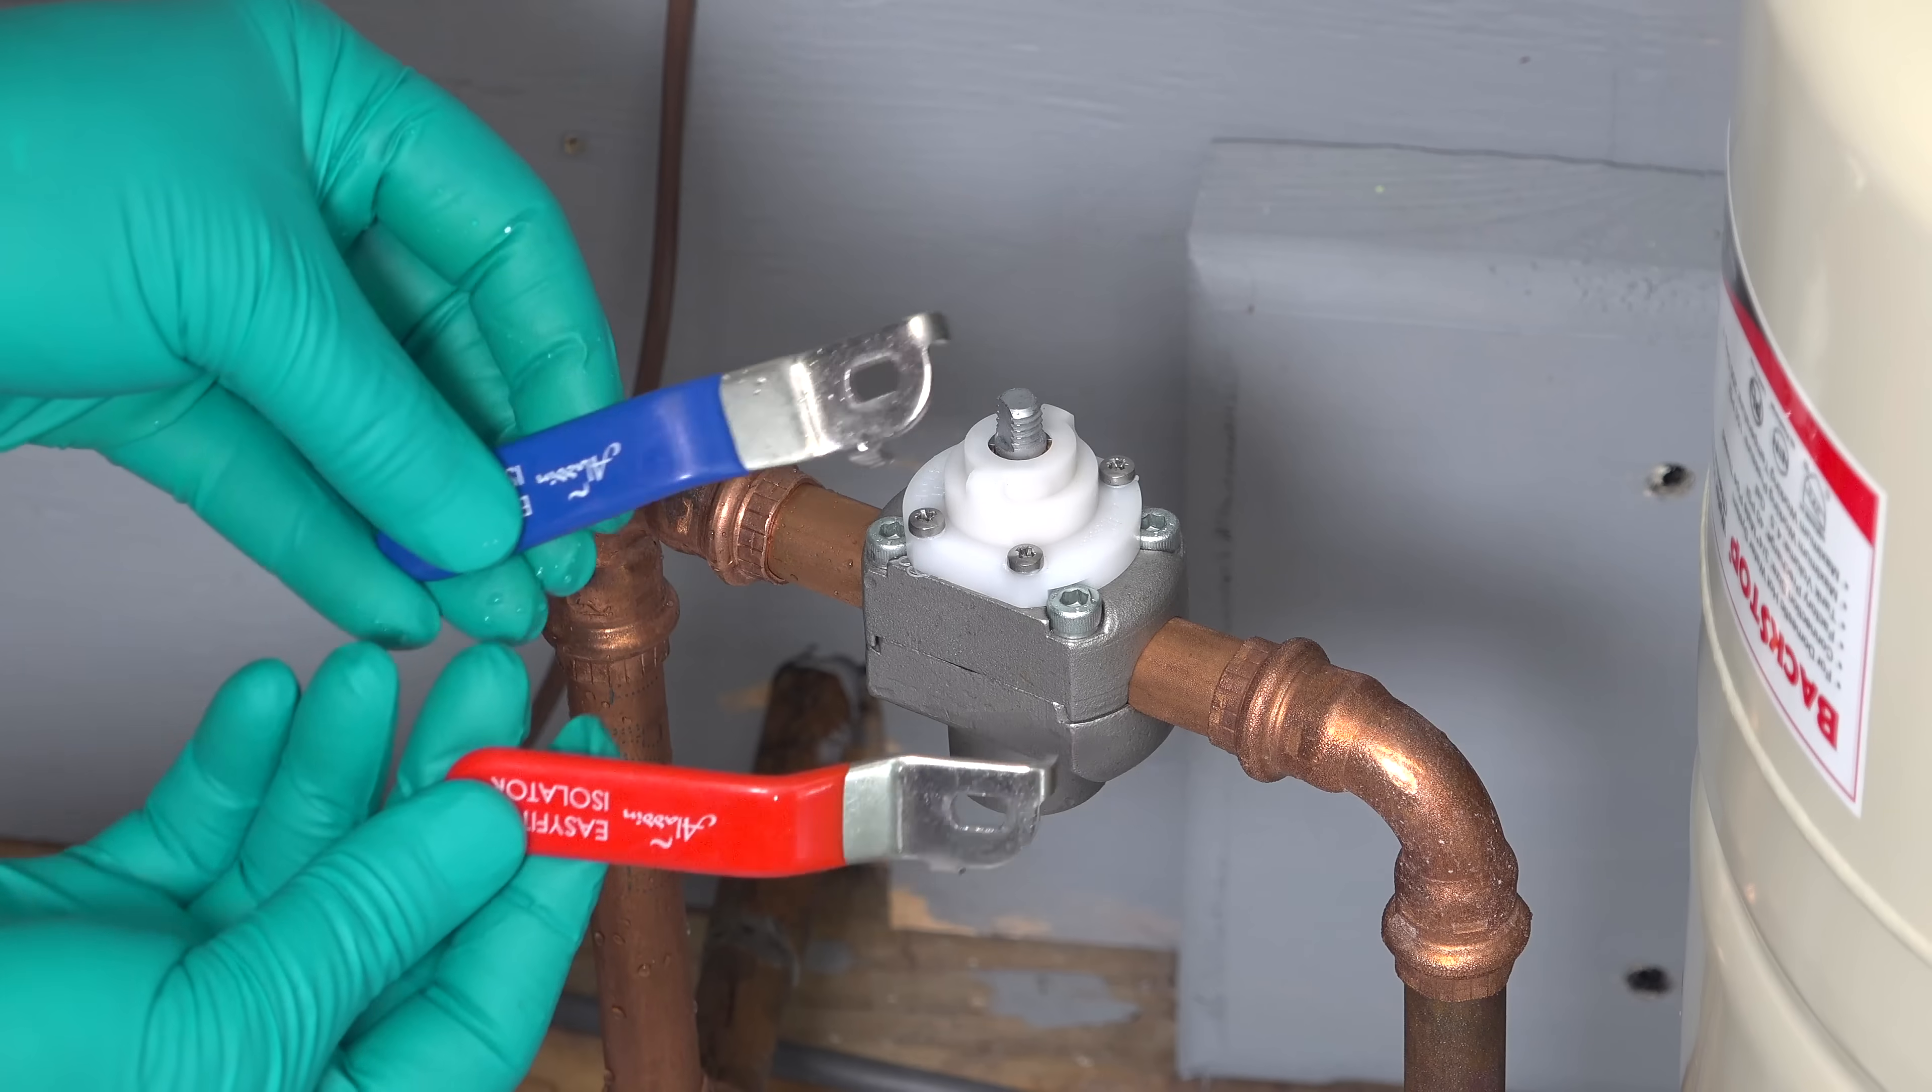And at this point we've just got one thing left to do, attach our valve handle.